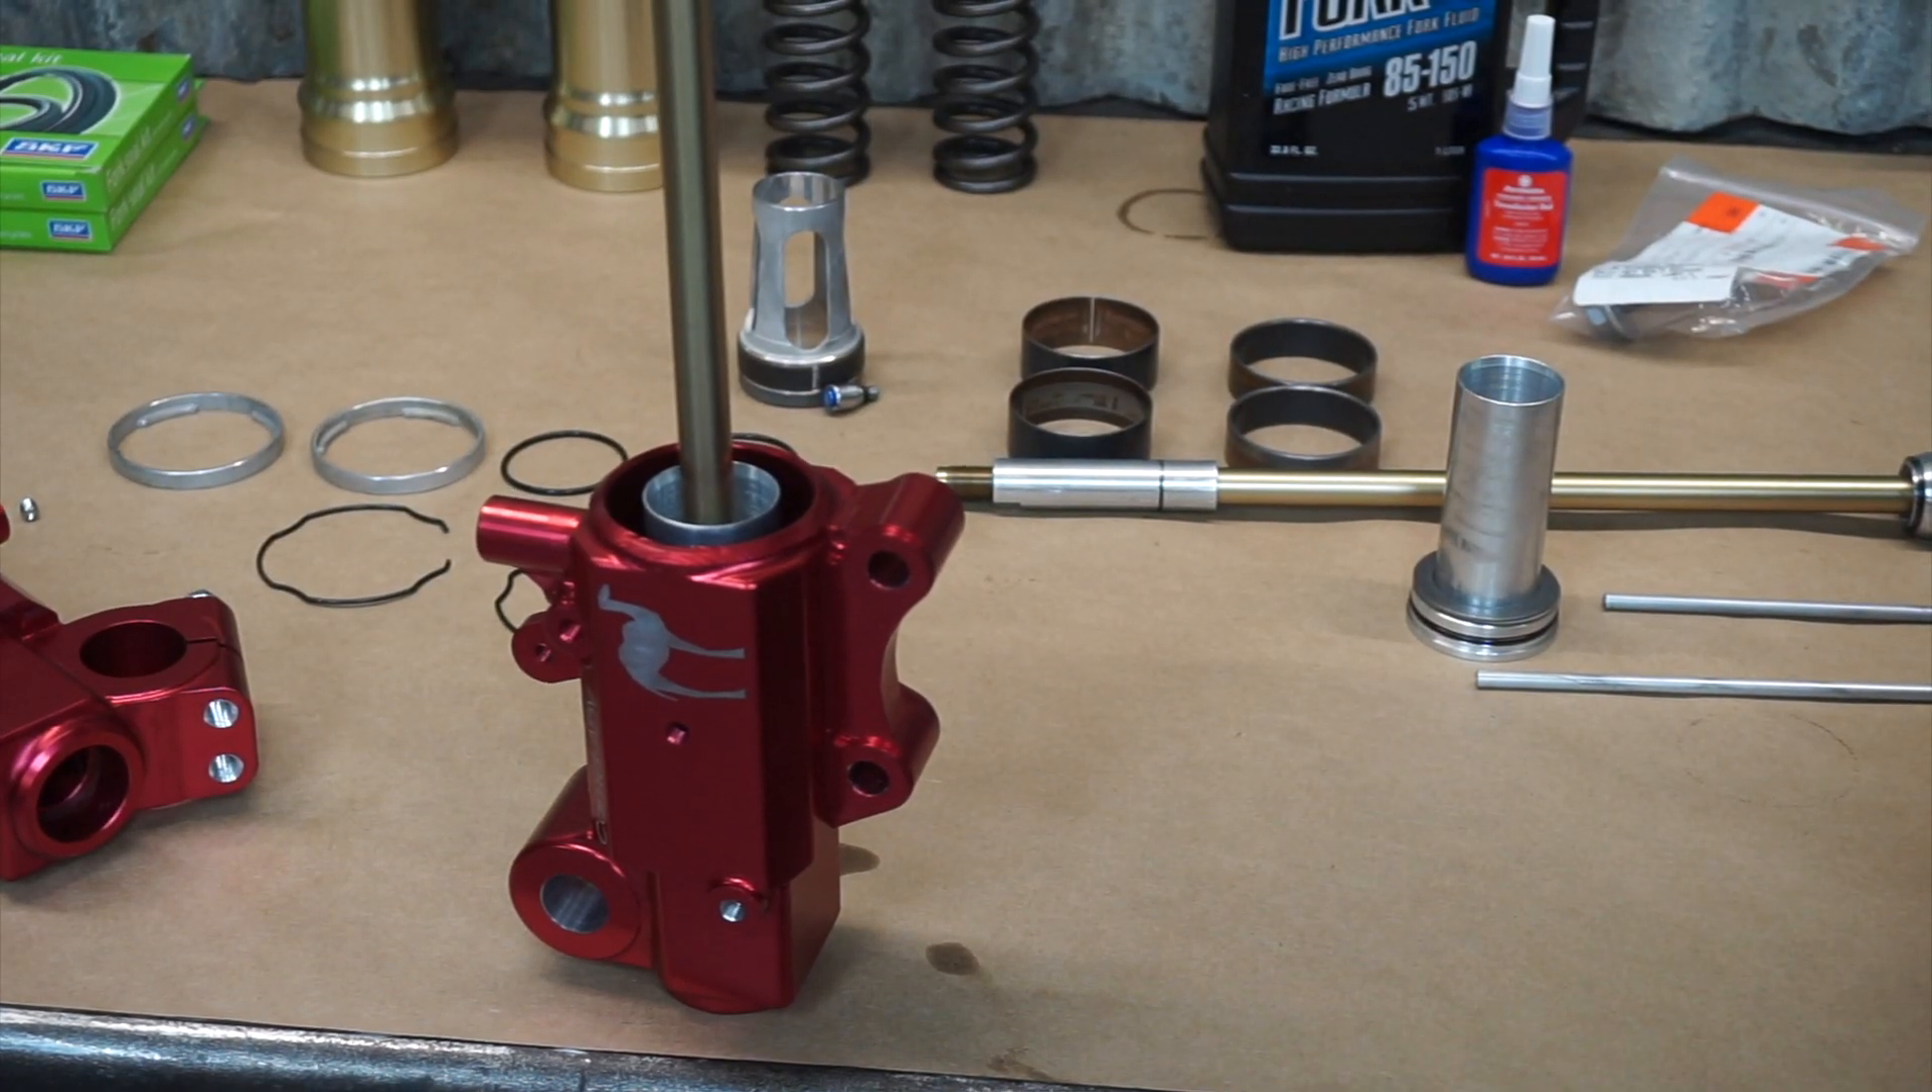I obviously don't have the tube on here and i don't have the spring in here.